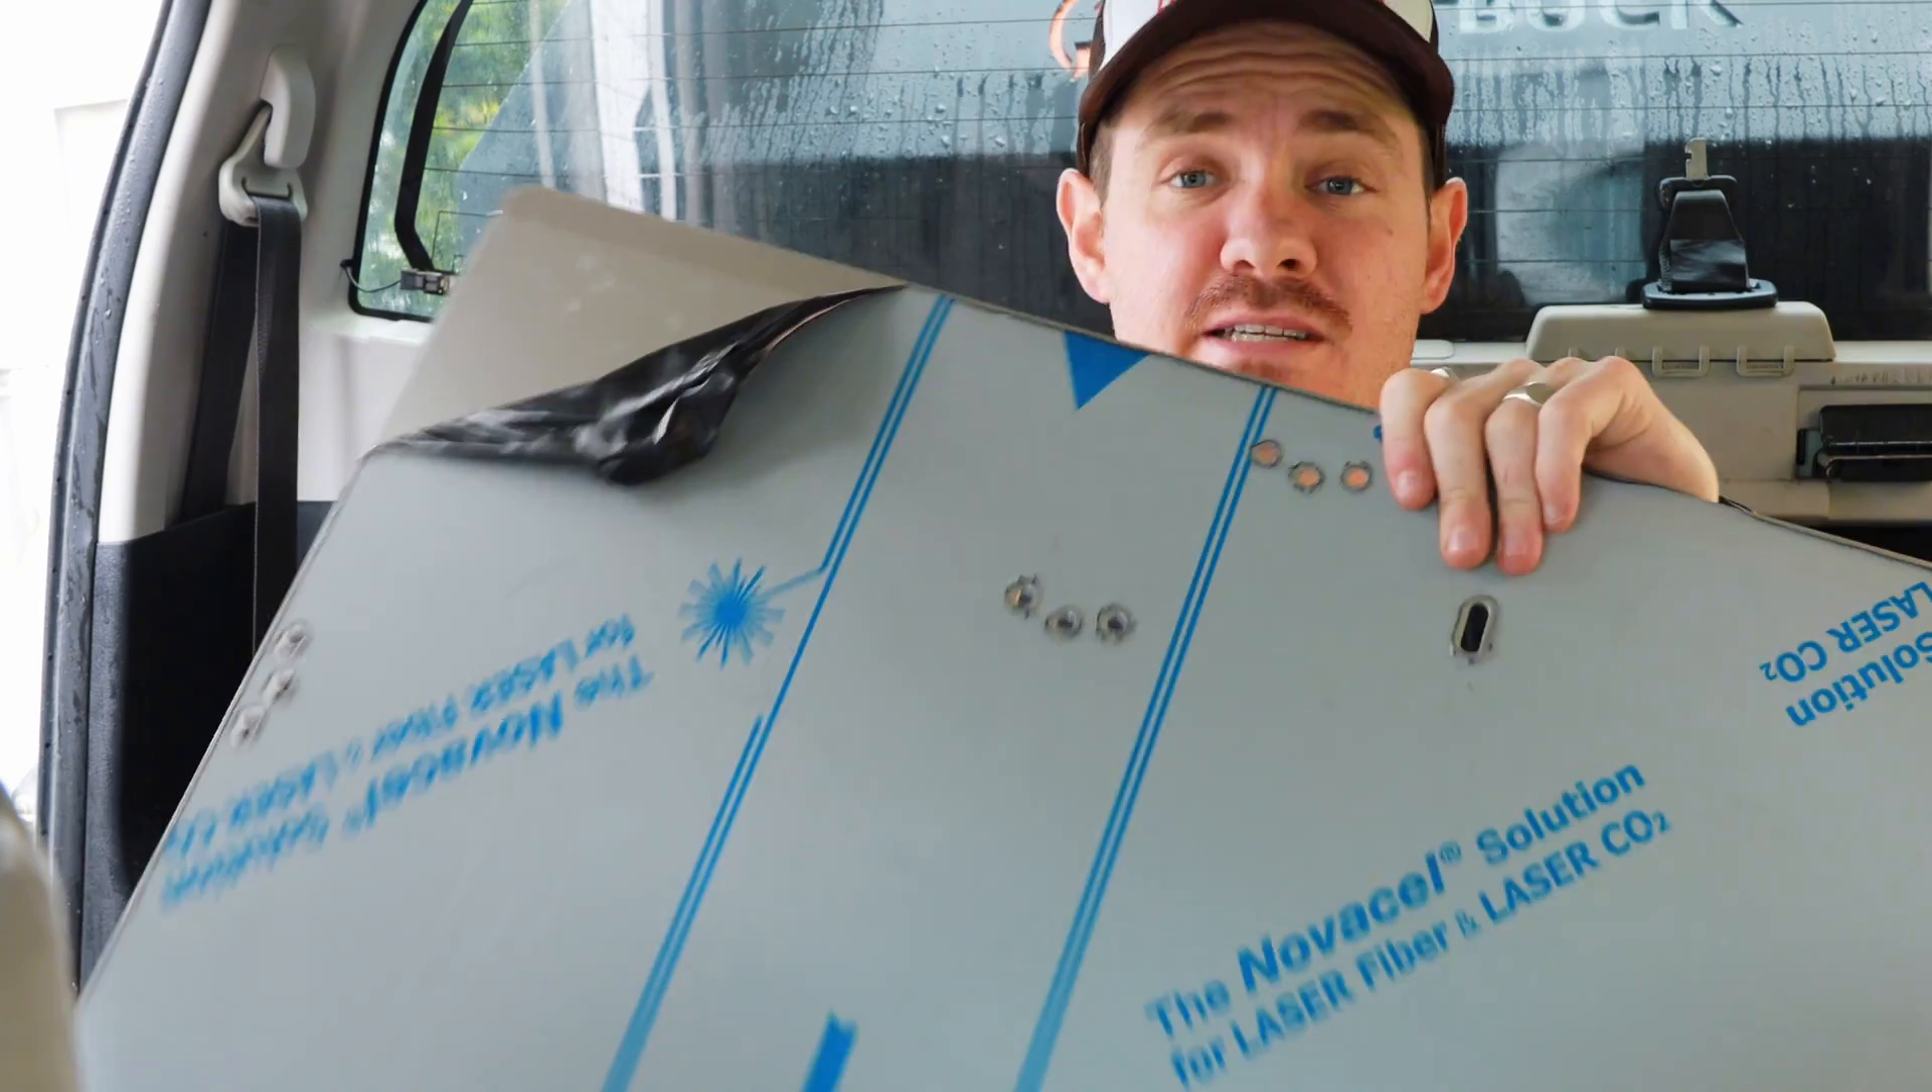You can see I haven't even taken my um my sticker off yet.